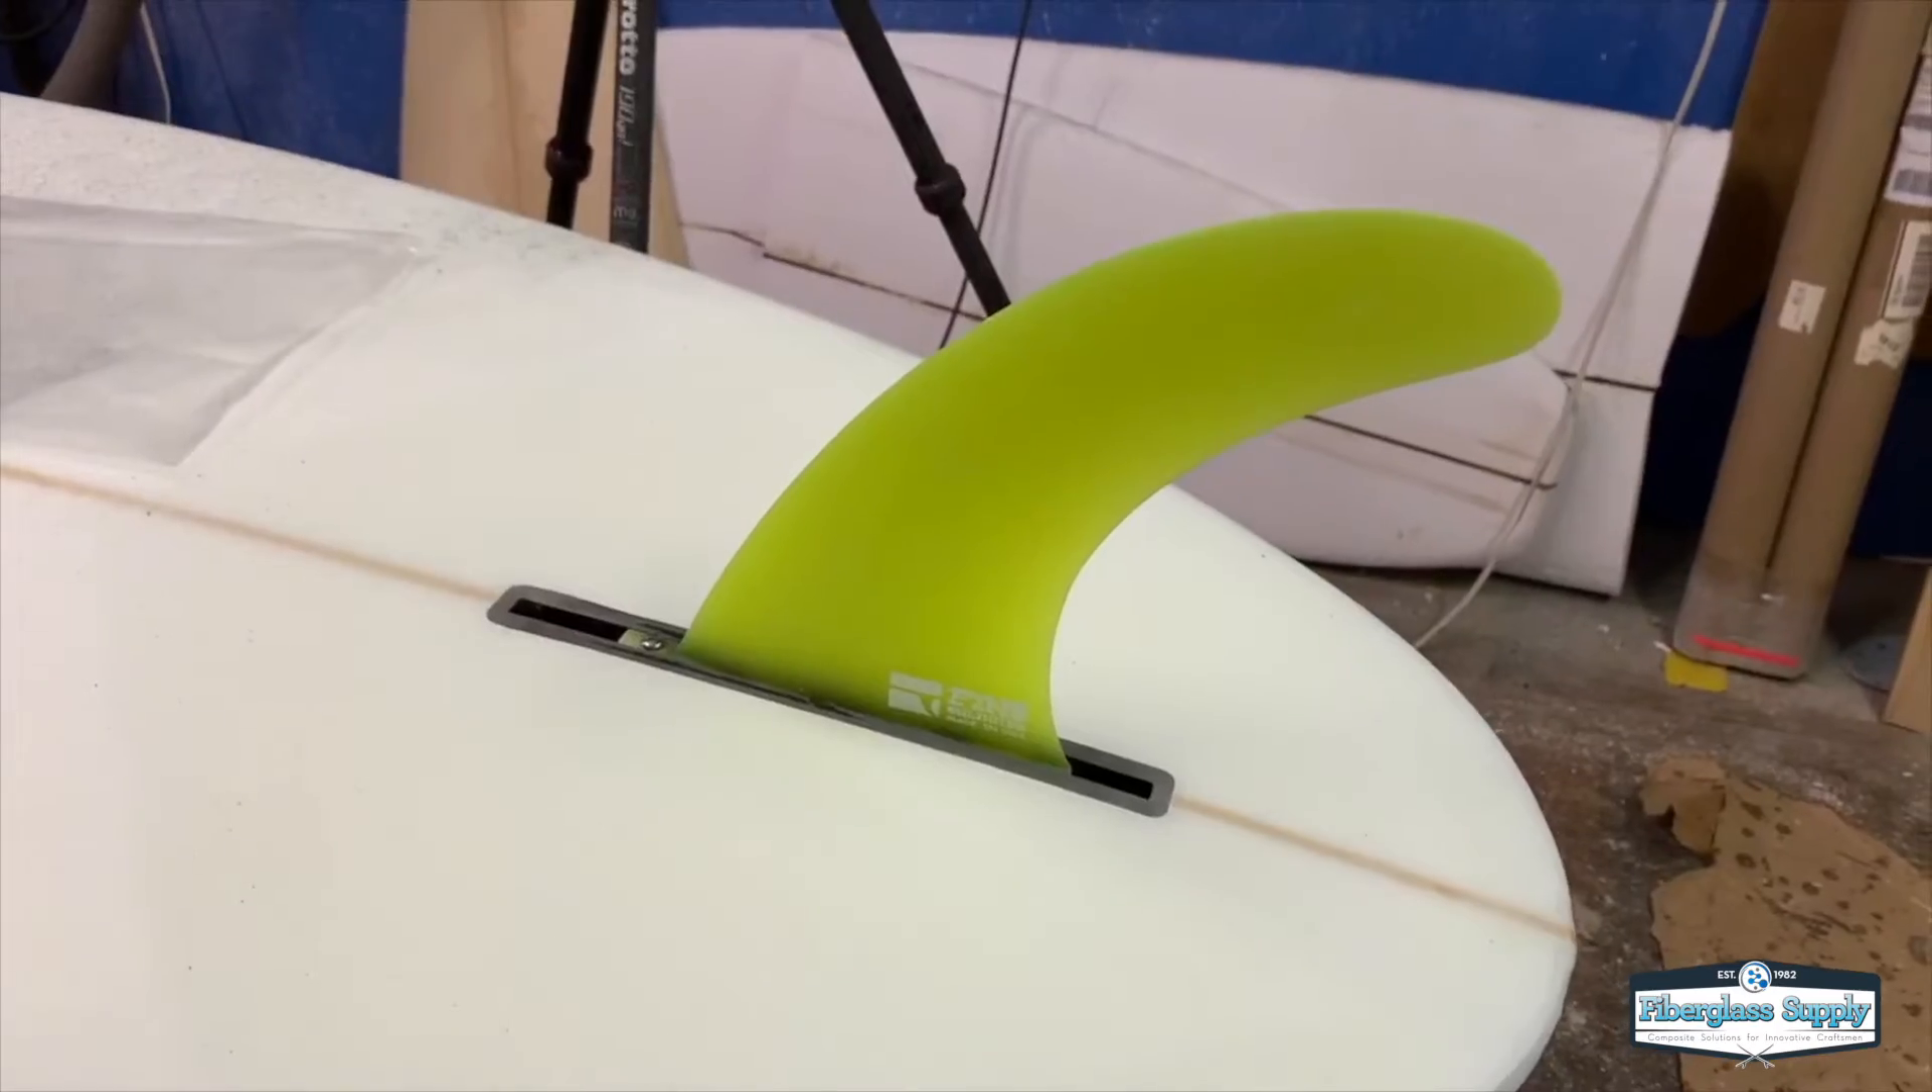We've got this fin in the board we know it fits good.